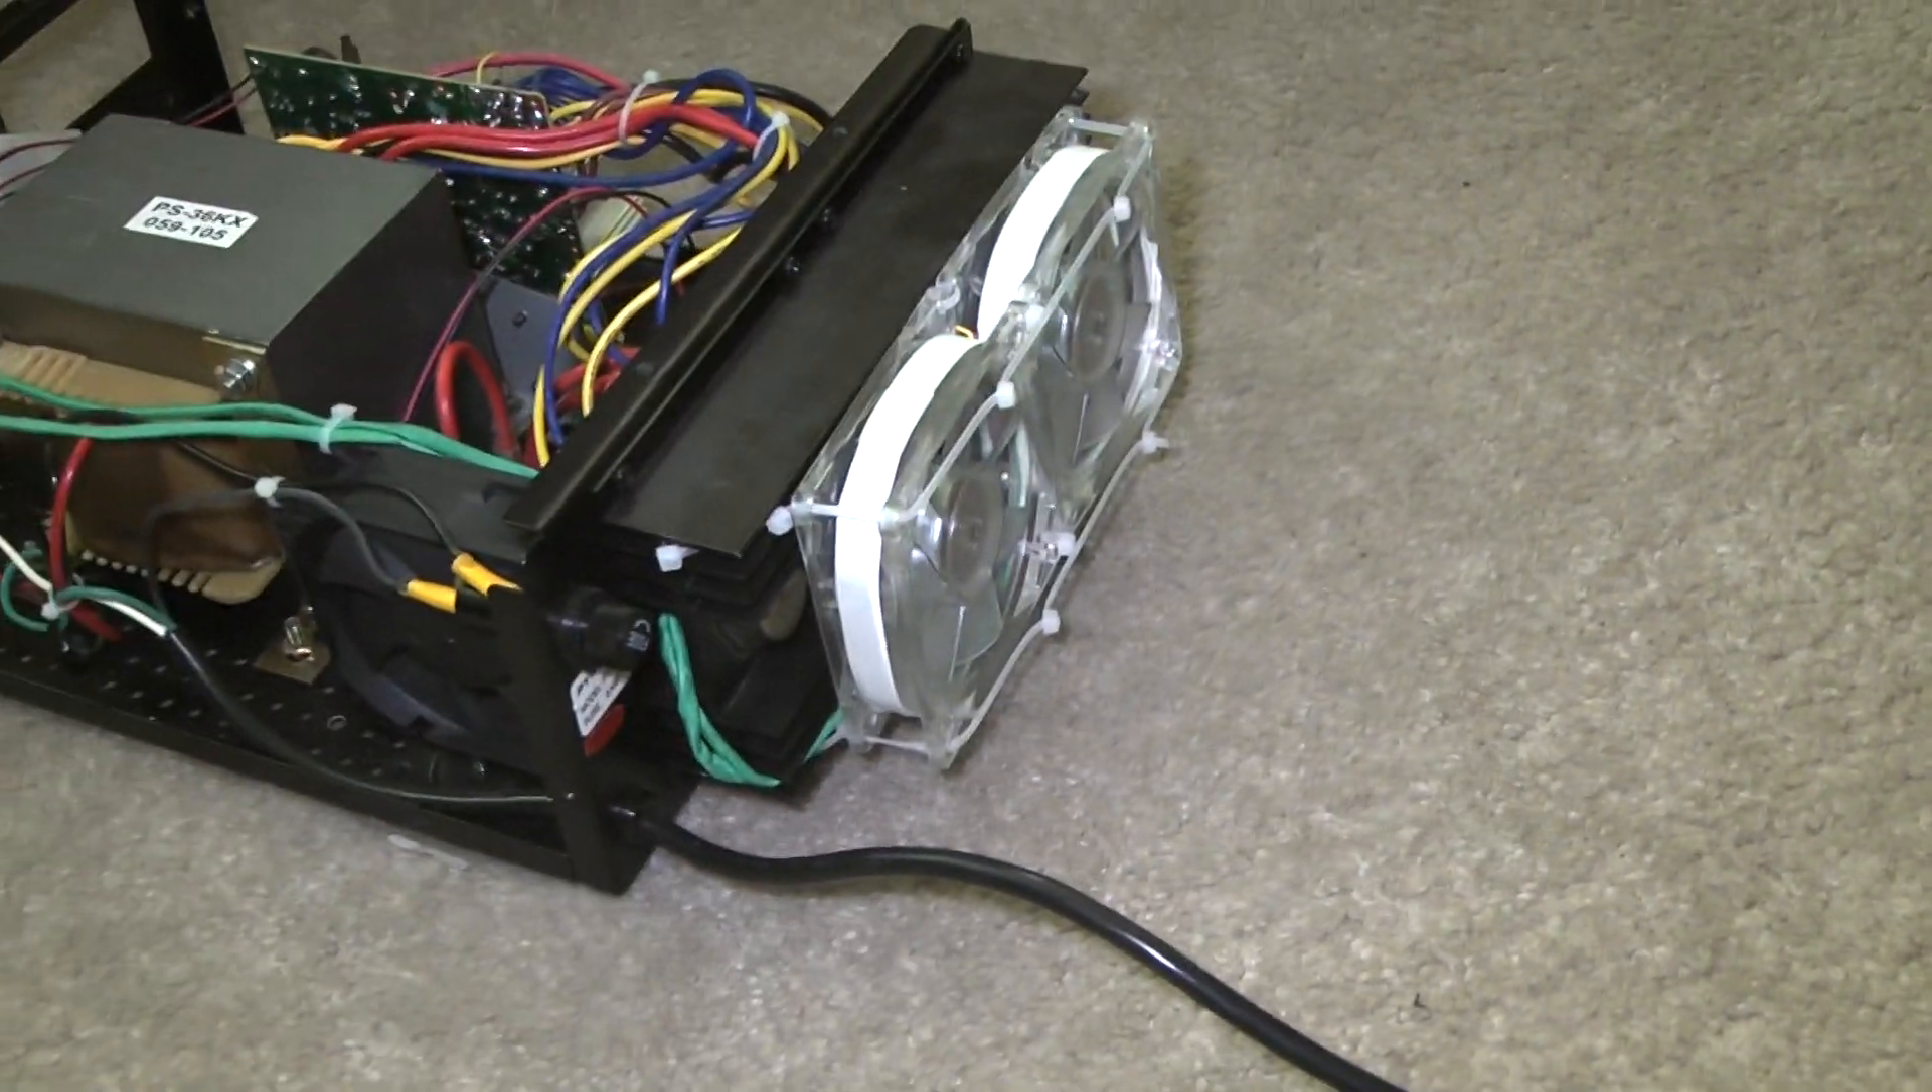This way there's no external wiring and you got two nice fans right on the uh right on the heat sink which is the way to make a power supply last forever.